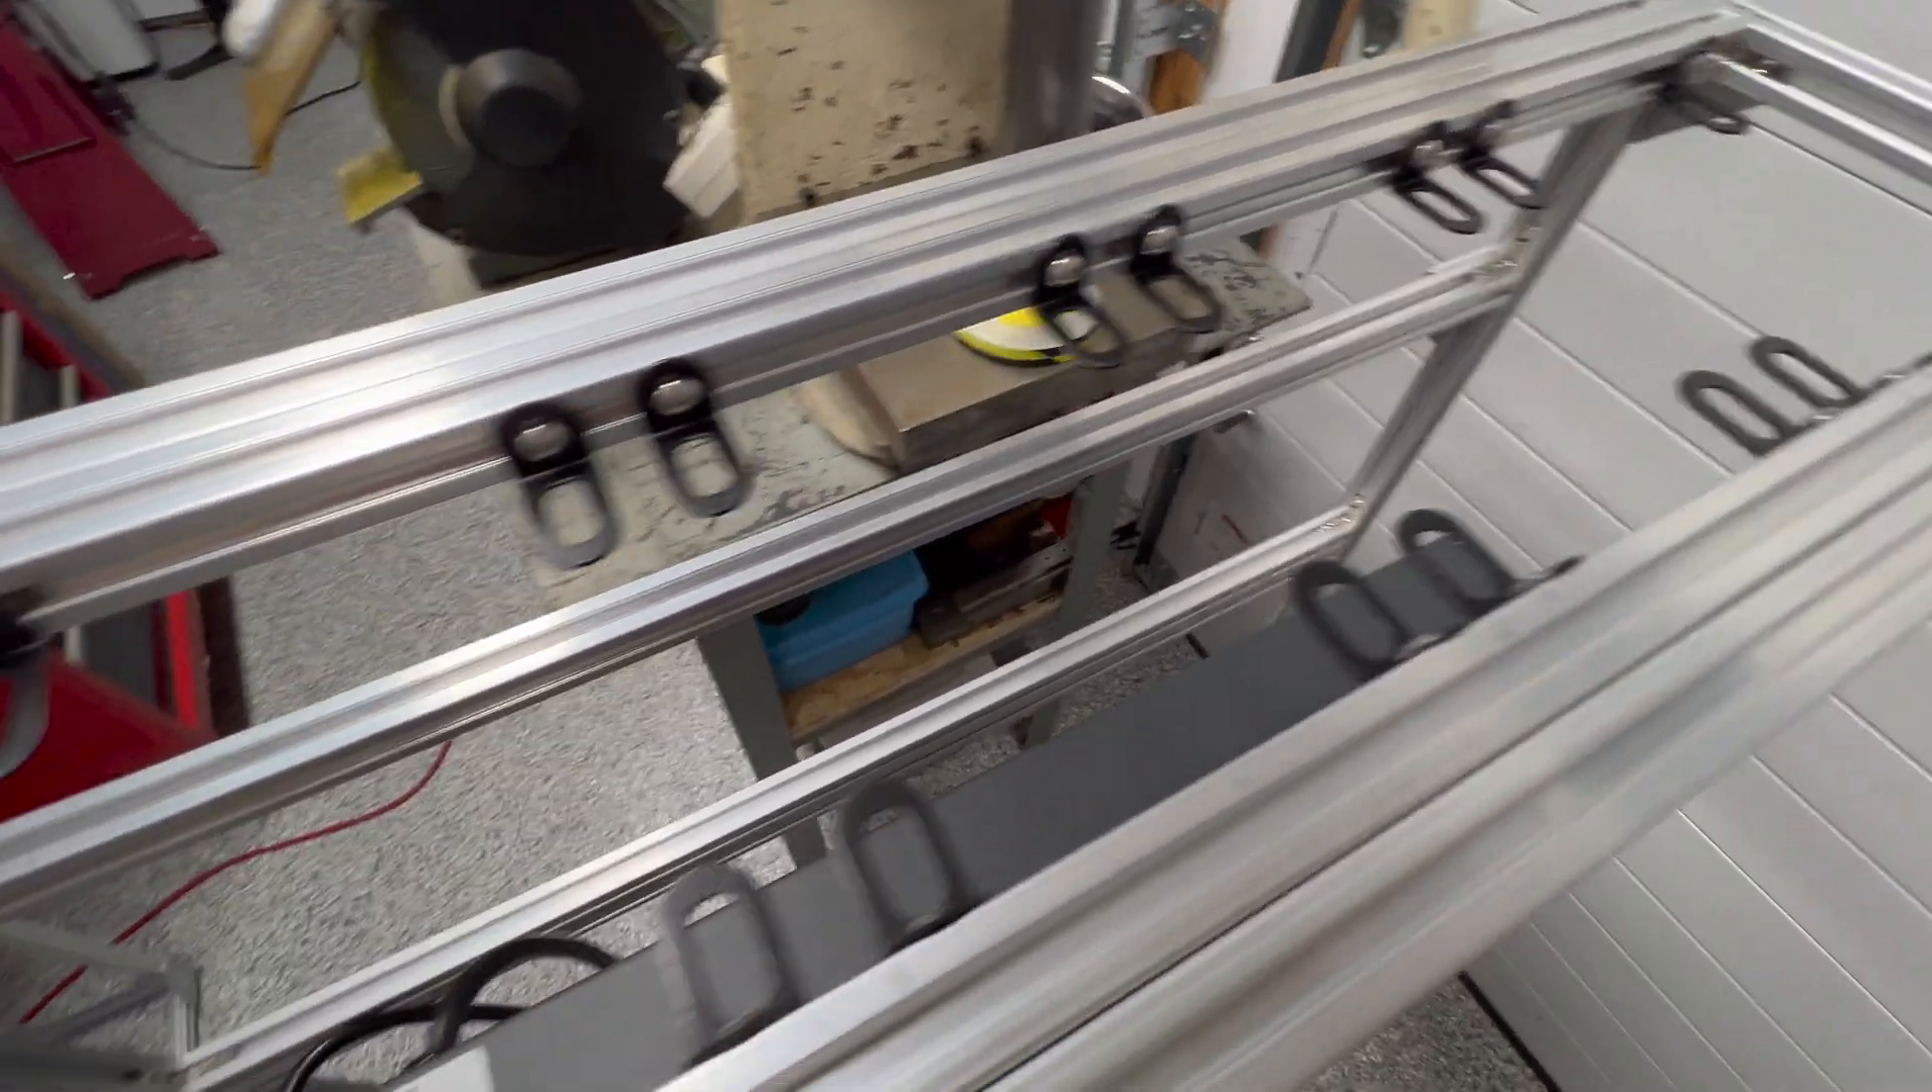Okay, I finally installed the clips that hold the fans in. You can see them spaced out here. They just attach to the rails.